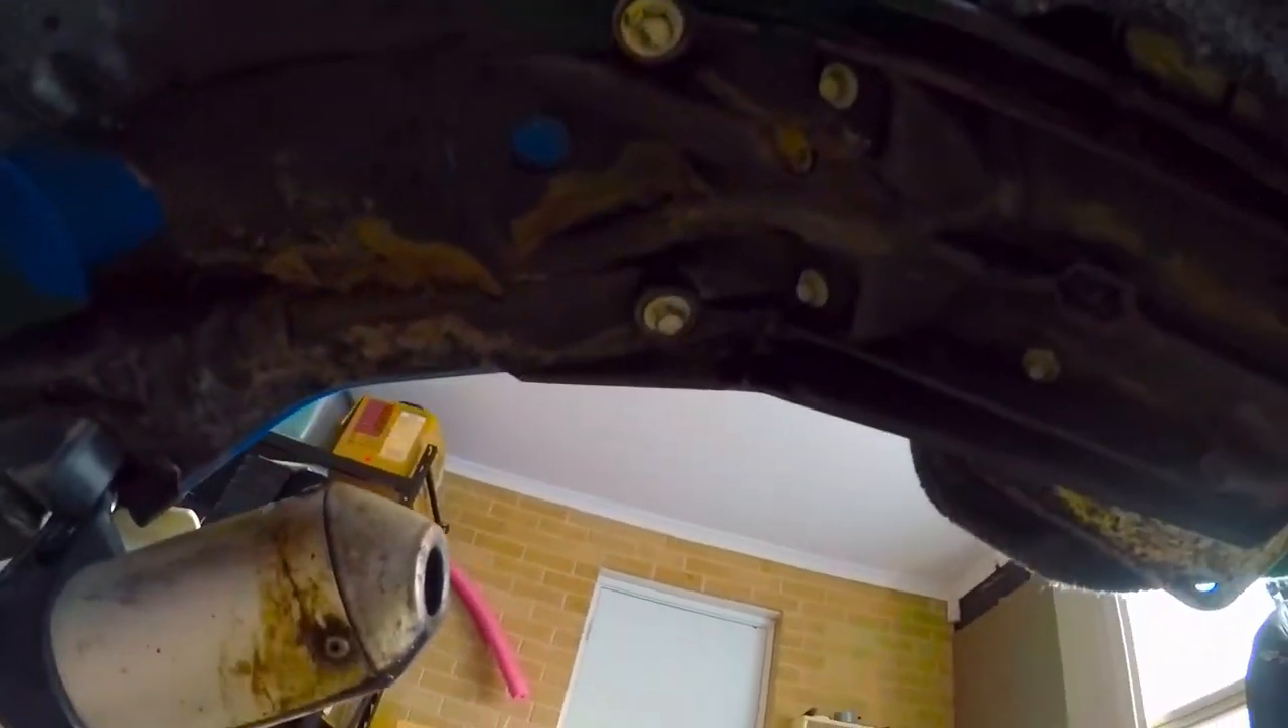We've got our bolts back in.